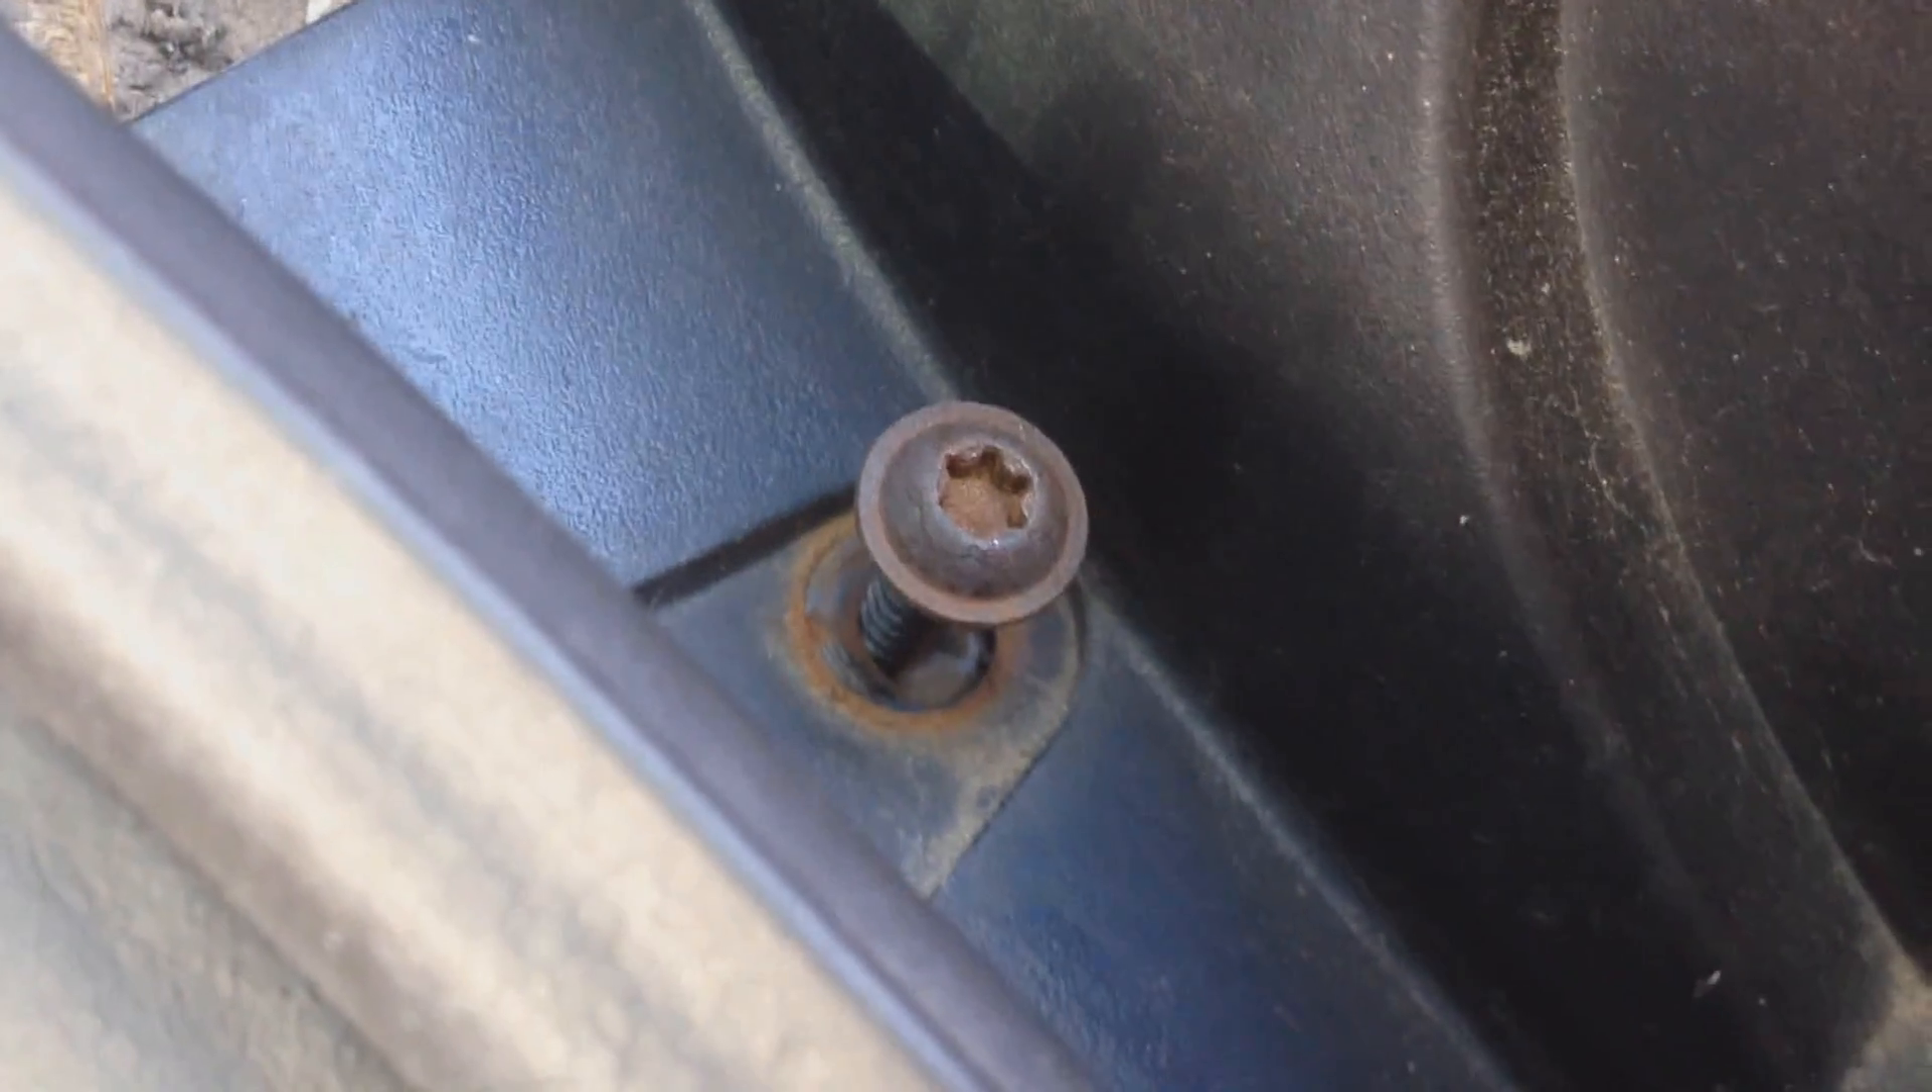Okay so I've nearly got the screws out.